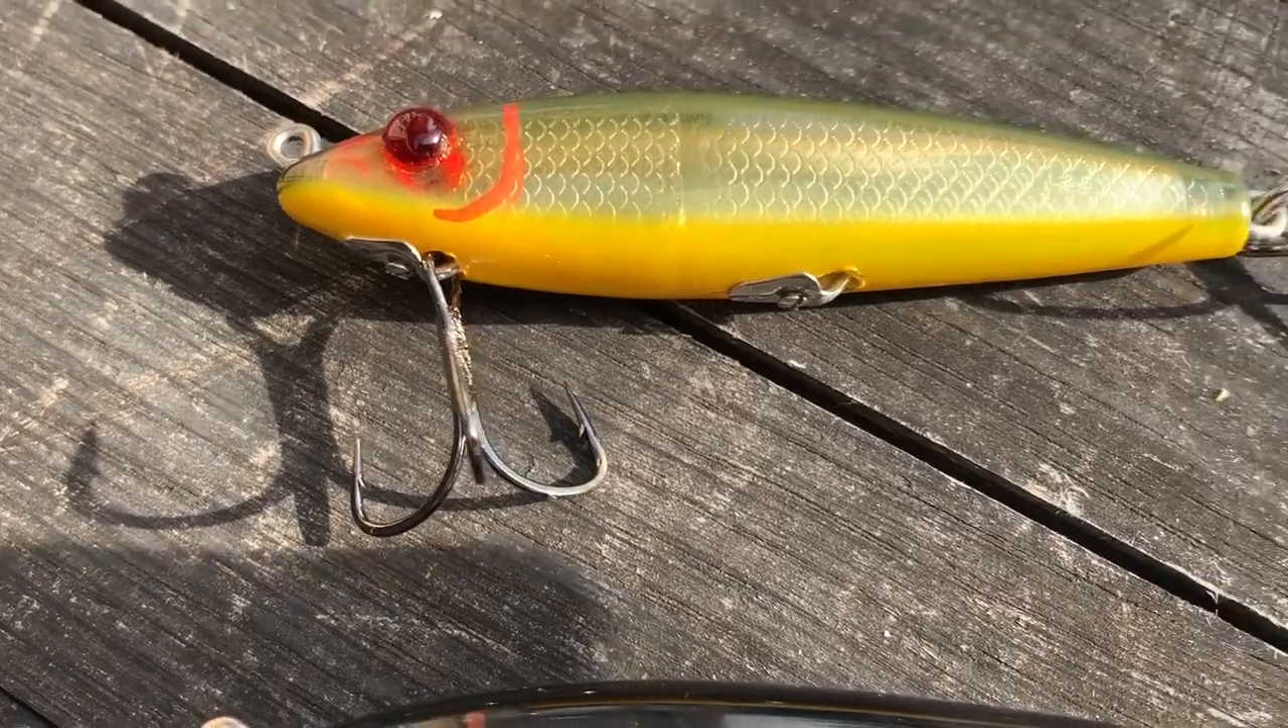But what I've done is I've removed the middle treble hook, the stock treble hook, and I've added, I just put the first treble back on the hook hanger in the traditional fashion, one hook forward, two hooks back.